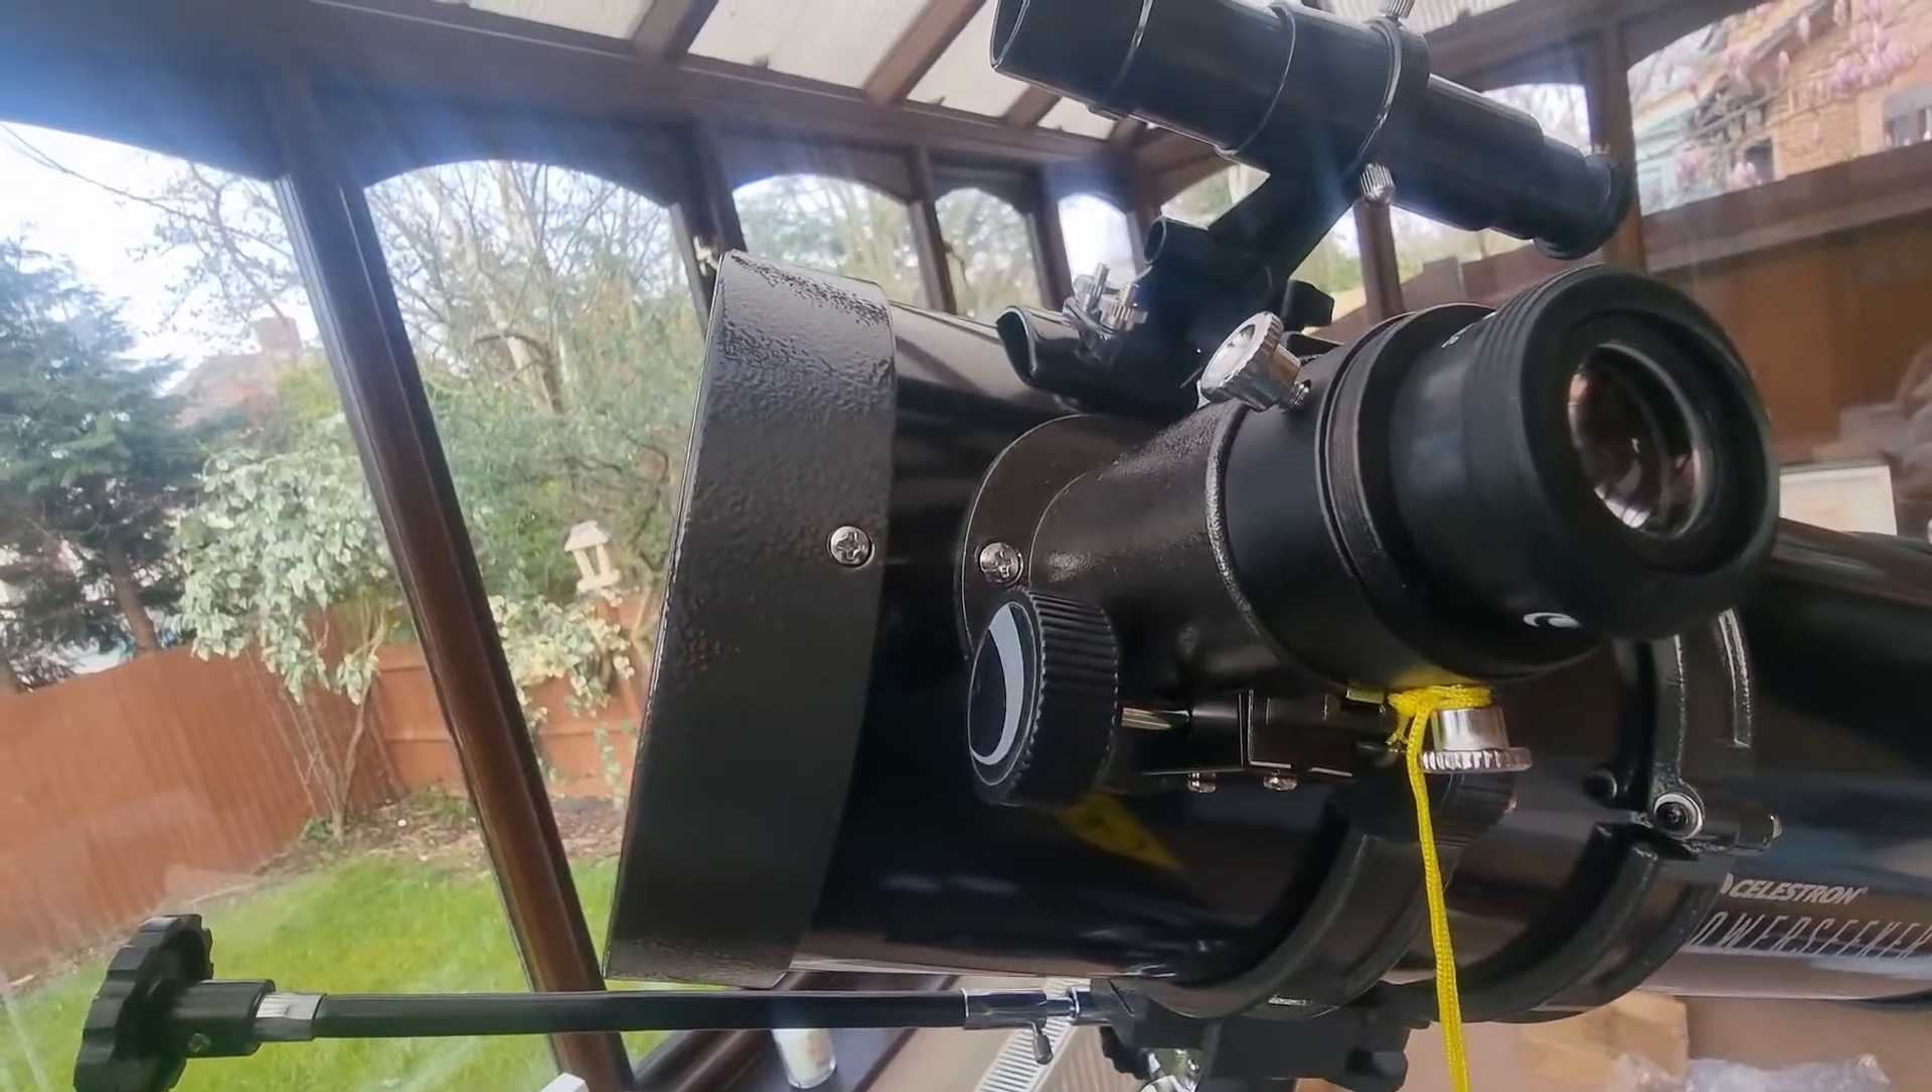We've got the 20mm in here. That's the eyepiece.